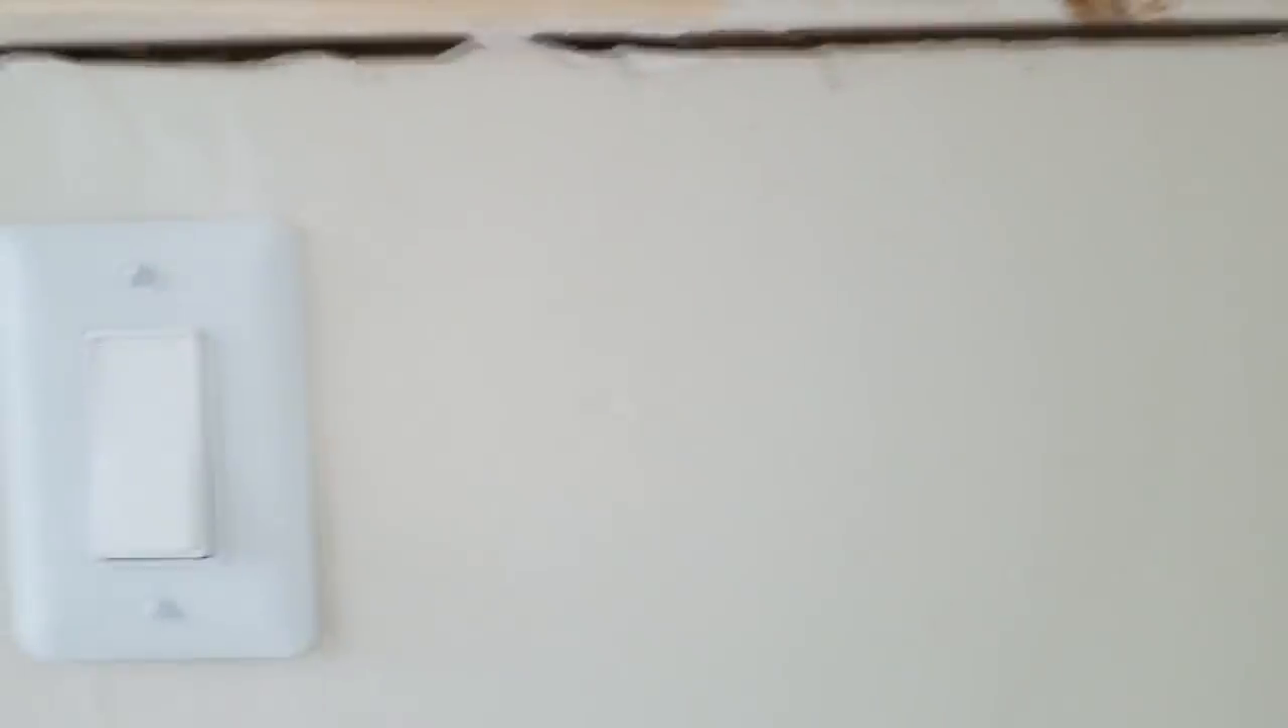As you can see underneath we still have like you know some gaps.